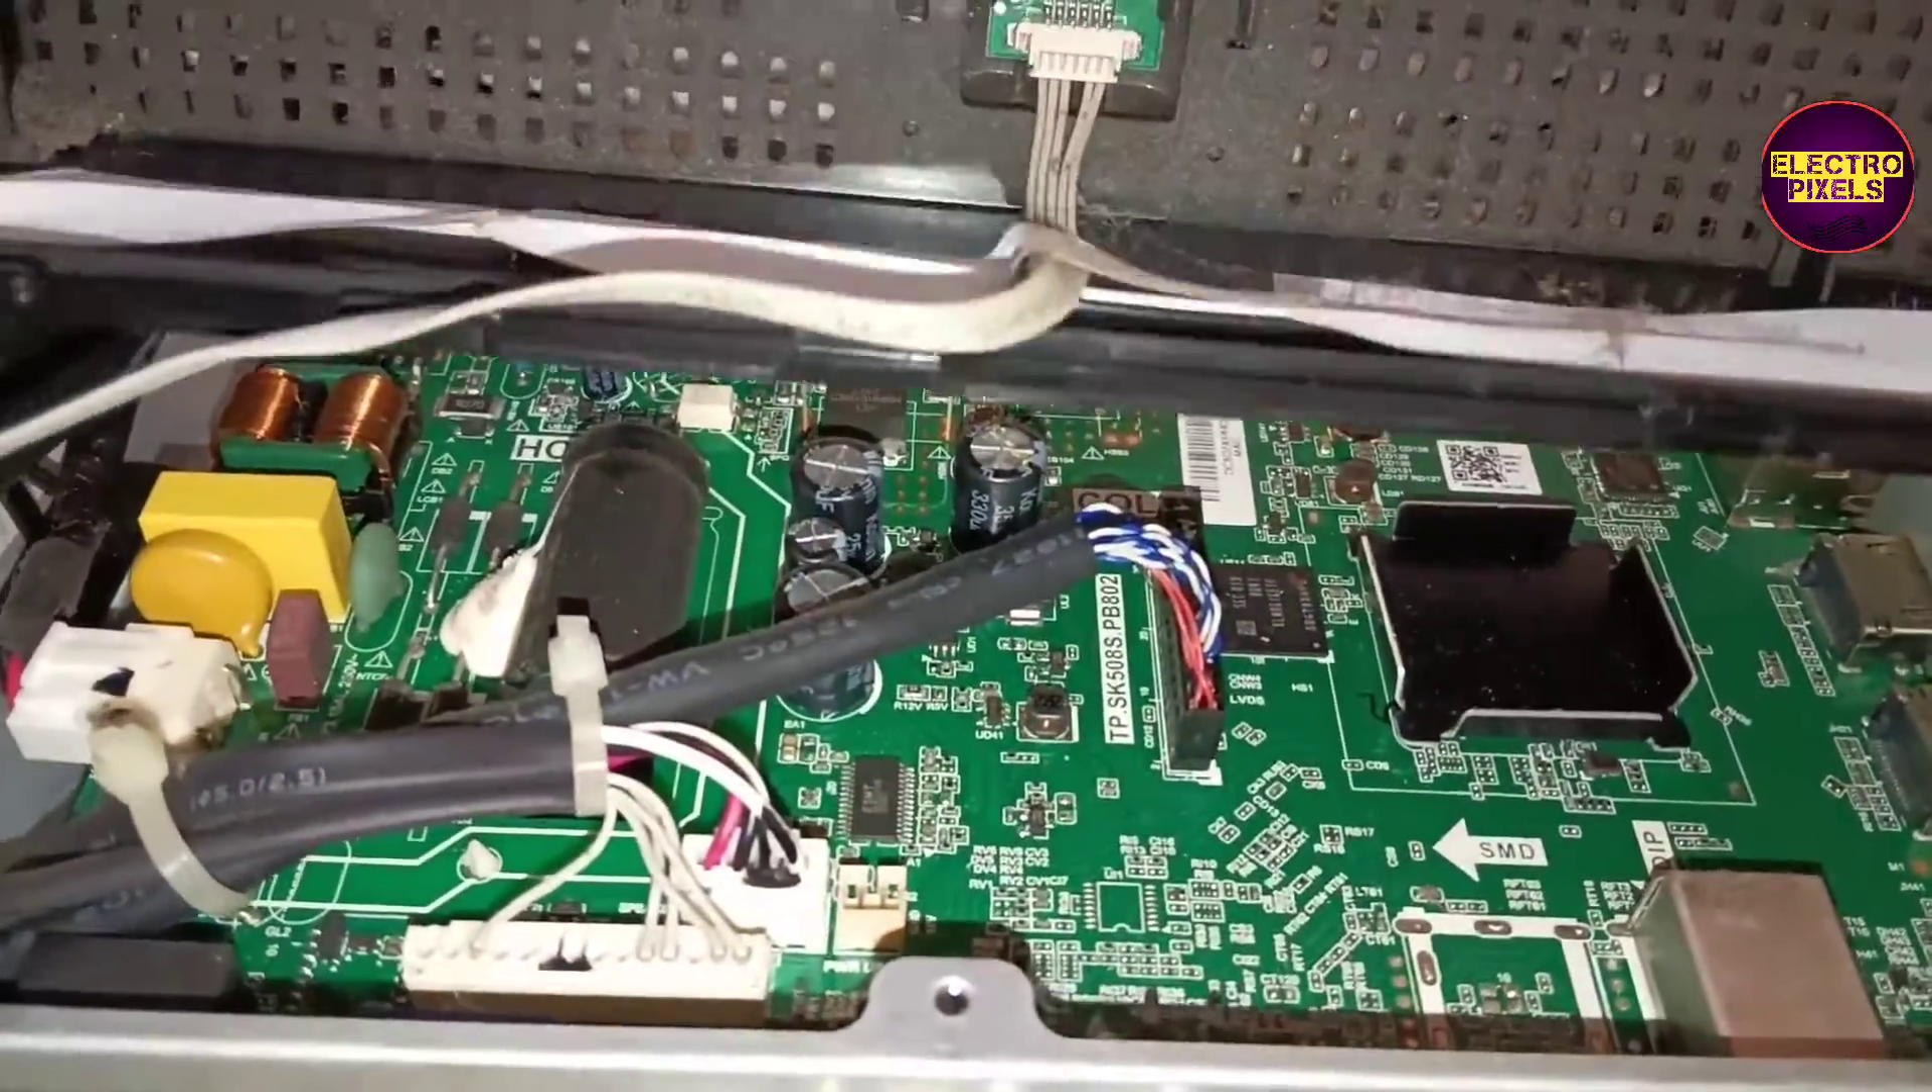Here we already open the TV back cover.